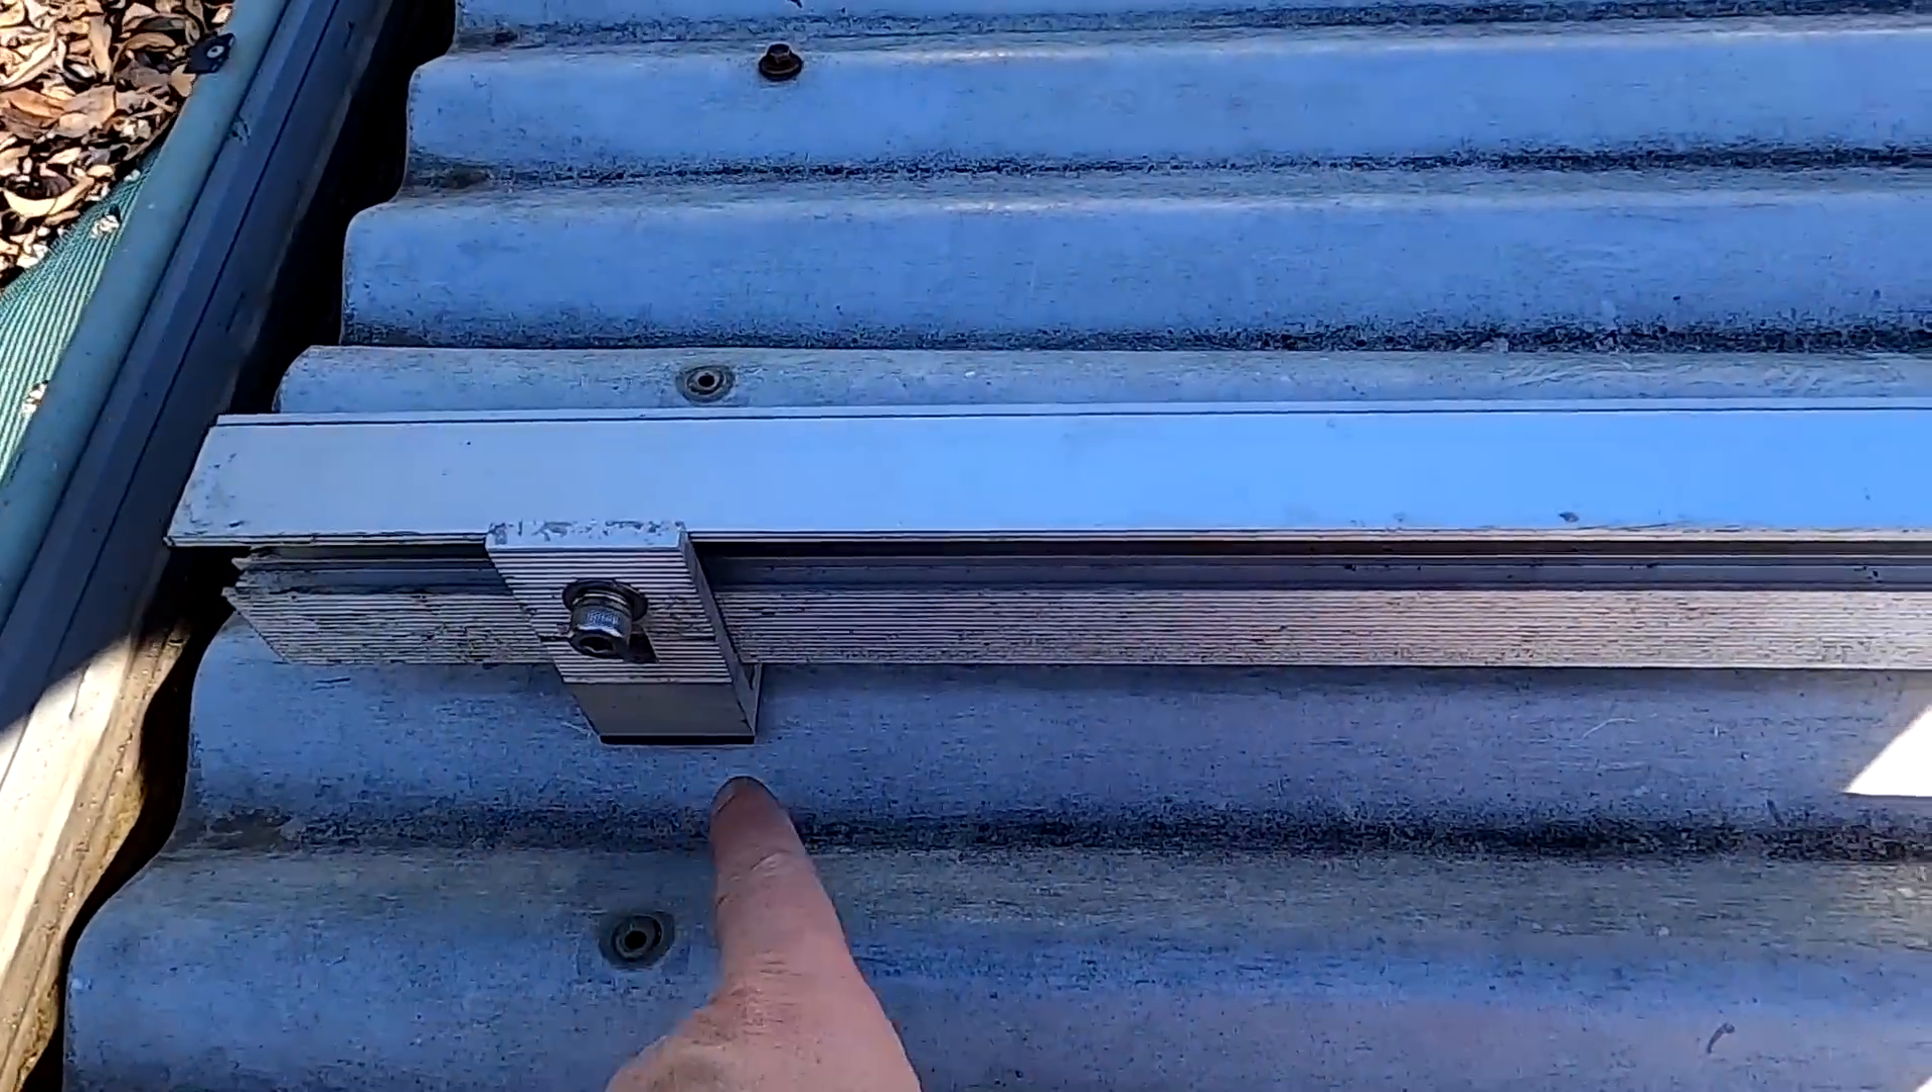So I have now mounted the bottom rail, used some existing holes here in the roof.